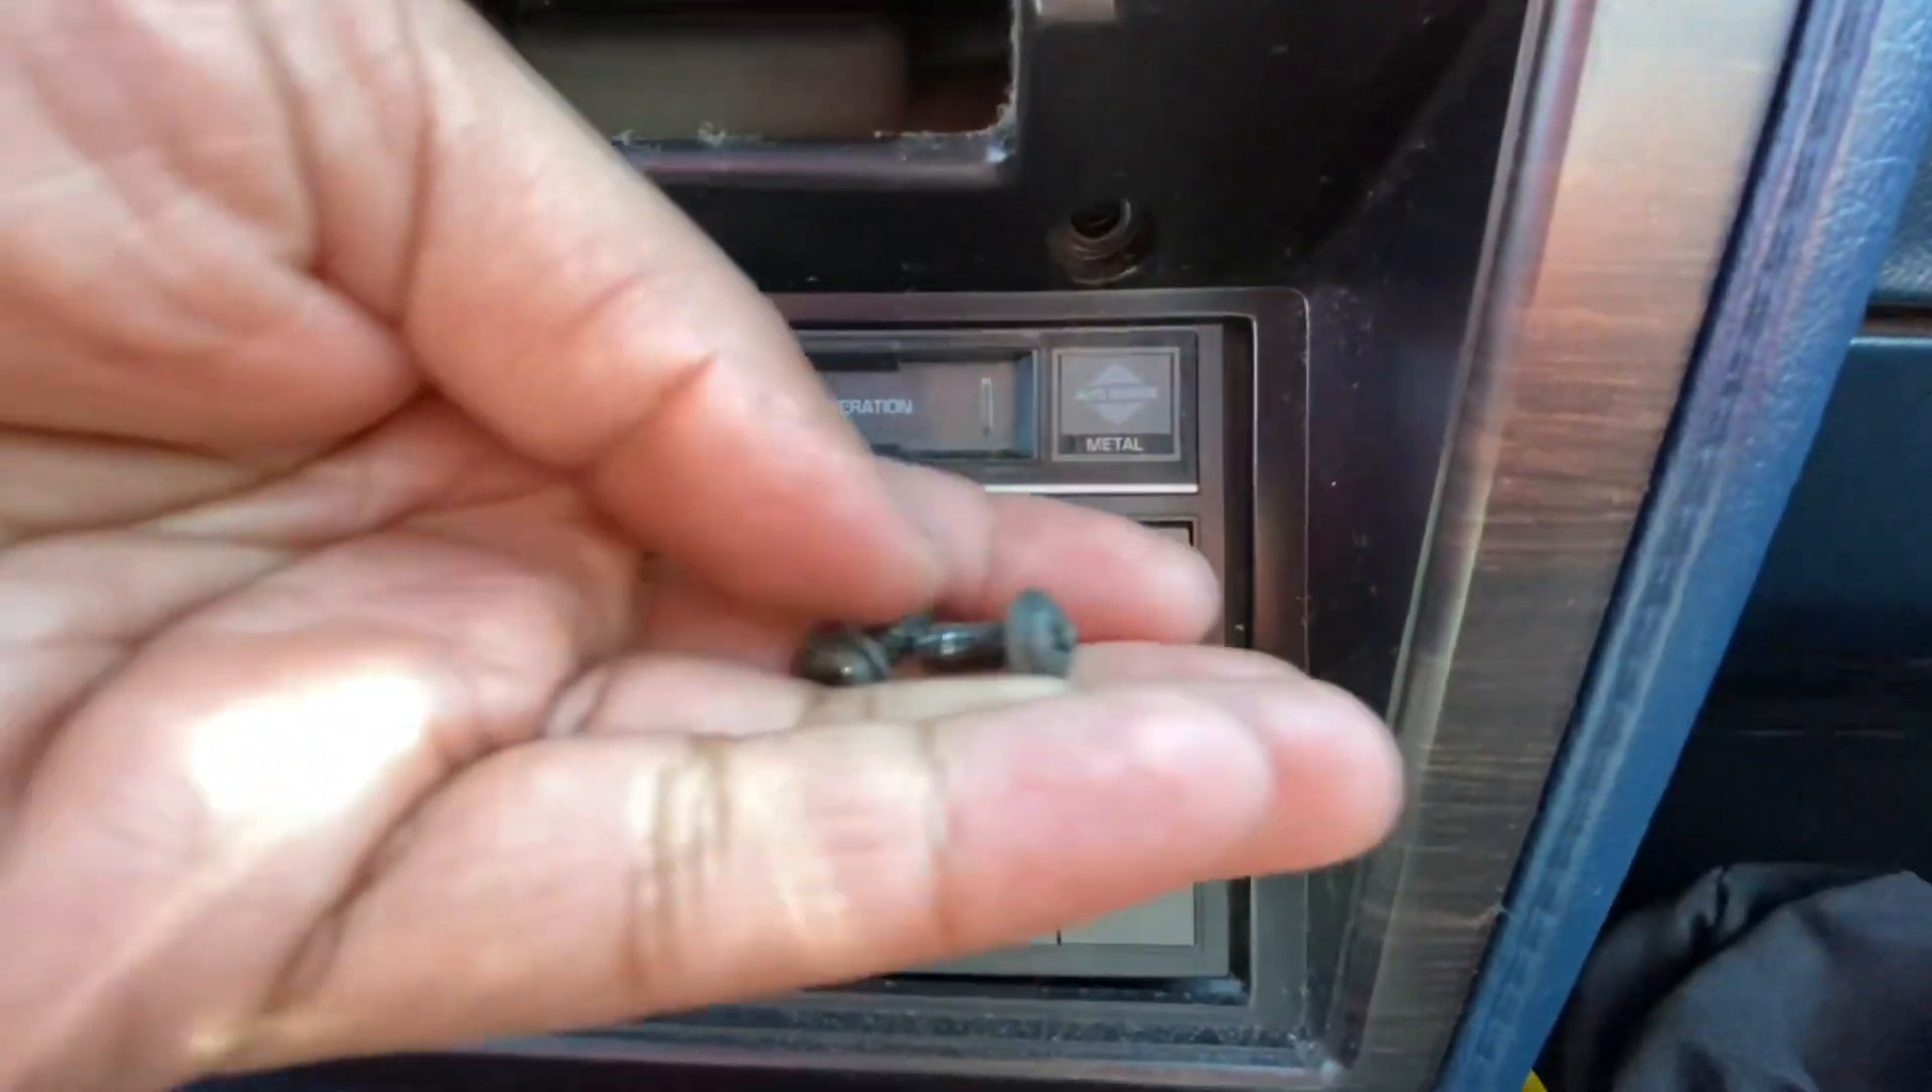We got both screws out it's just a Phillips head screw so we got those removed.